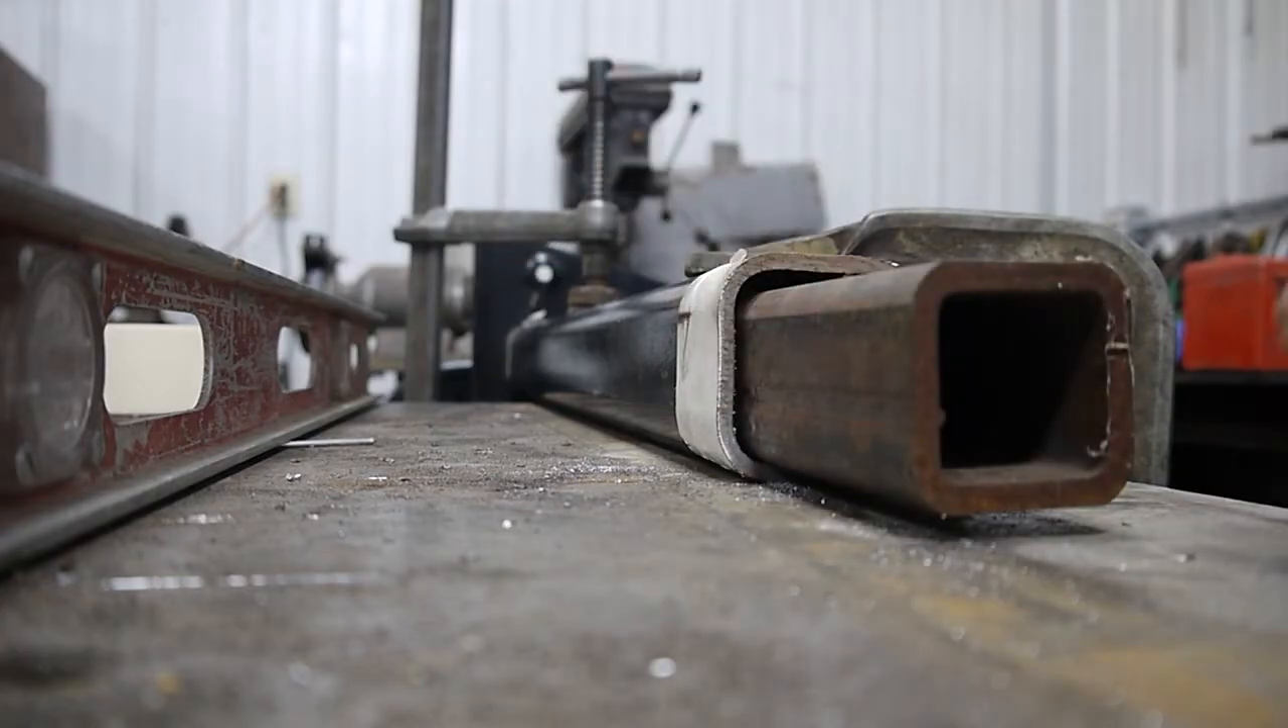So if we take a piece of two inch square tubing you can see it slides in there real nice but we just have some gaps.